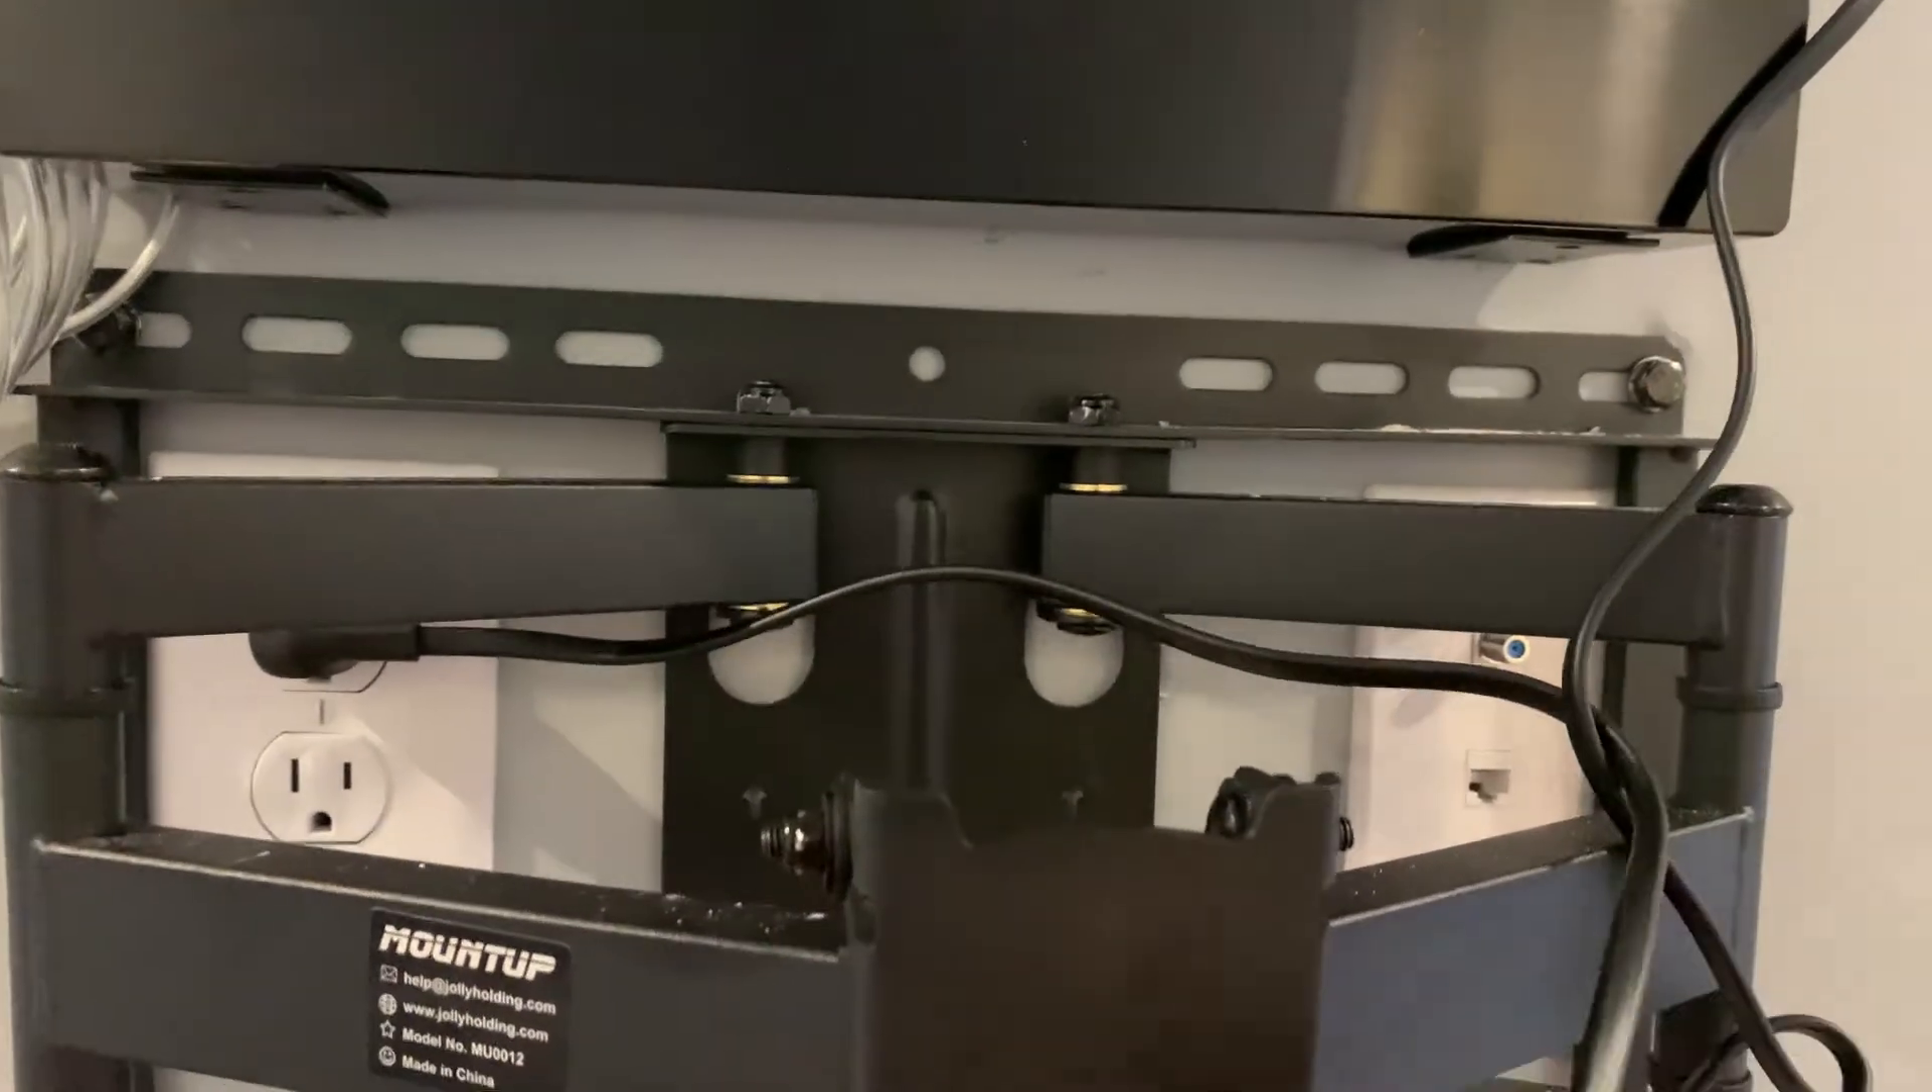I made sure I pulled my power cord through the middle of the mount and back up.